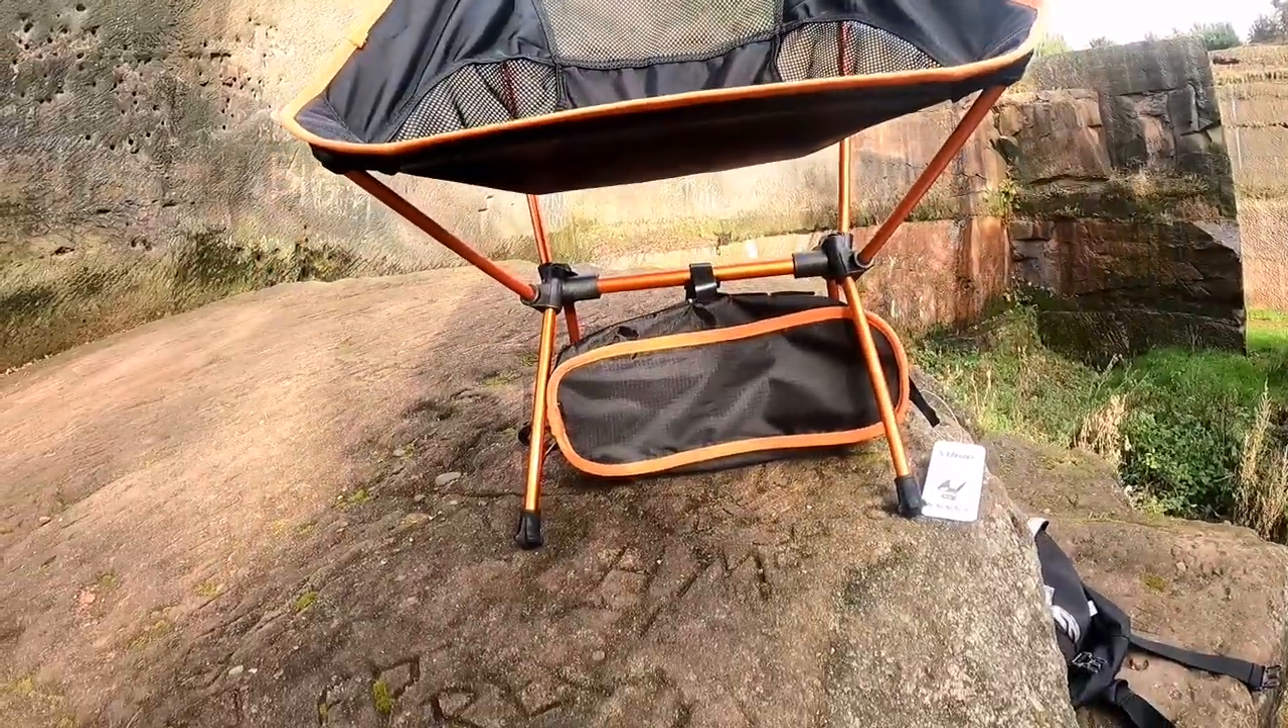Right then so that's the chair fully put together.